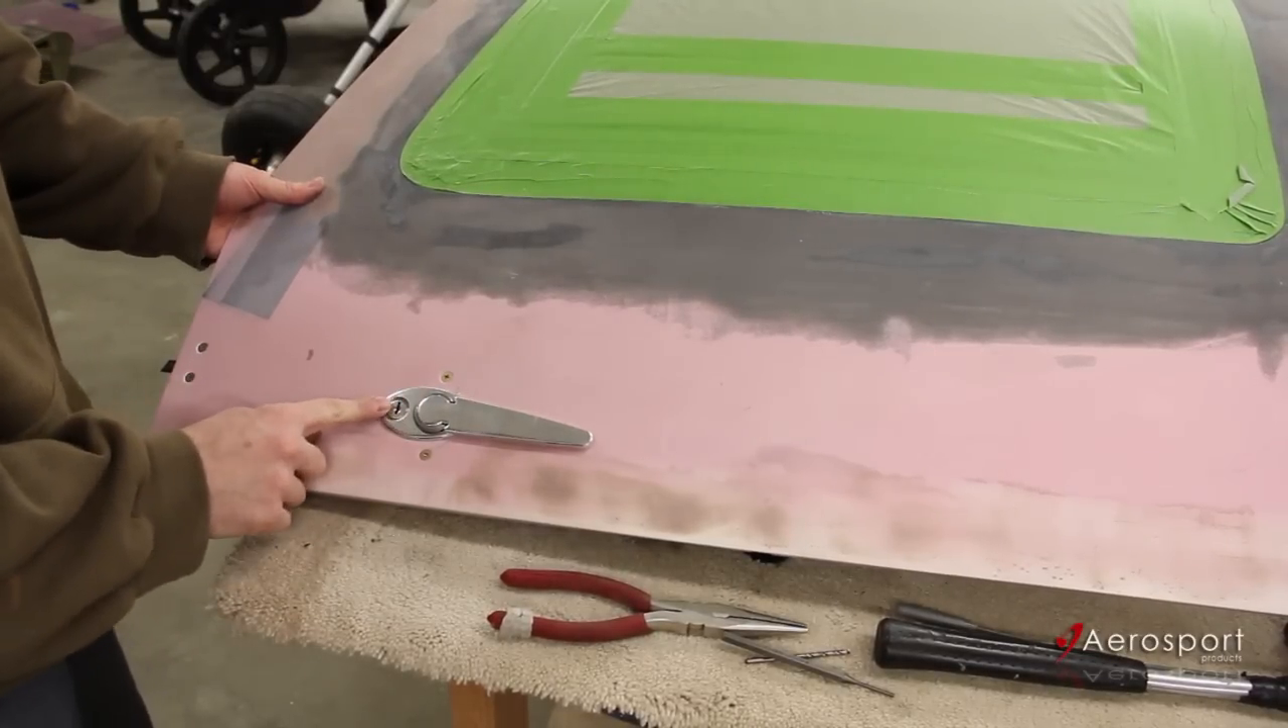The outer ring is now installed.